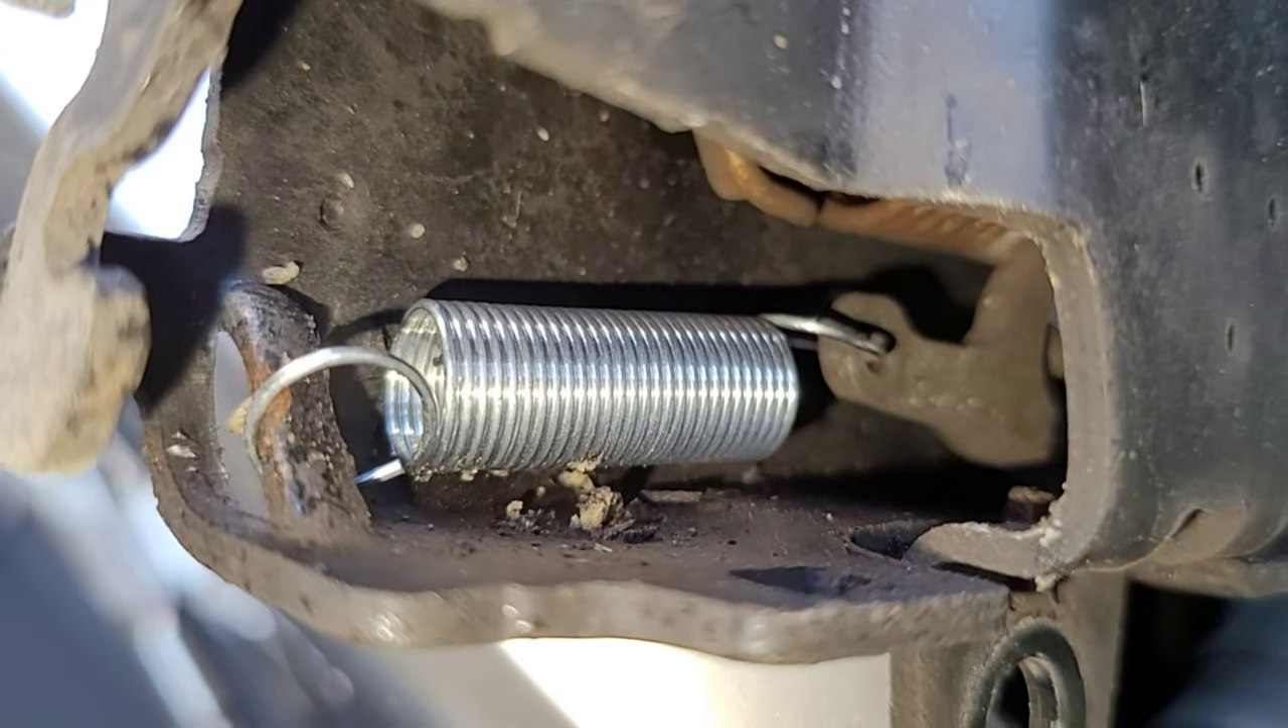Here's our brand new spring fully installed.